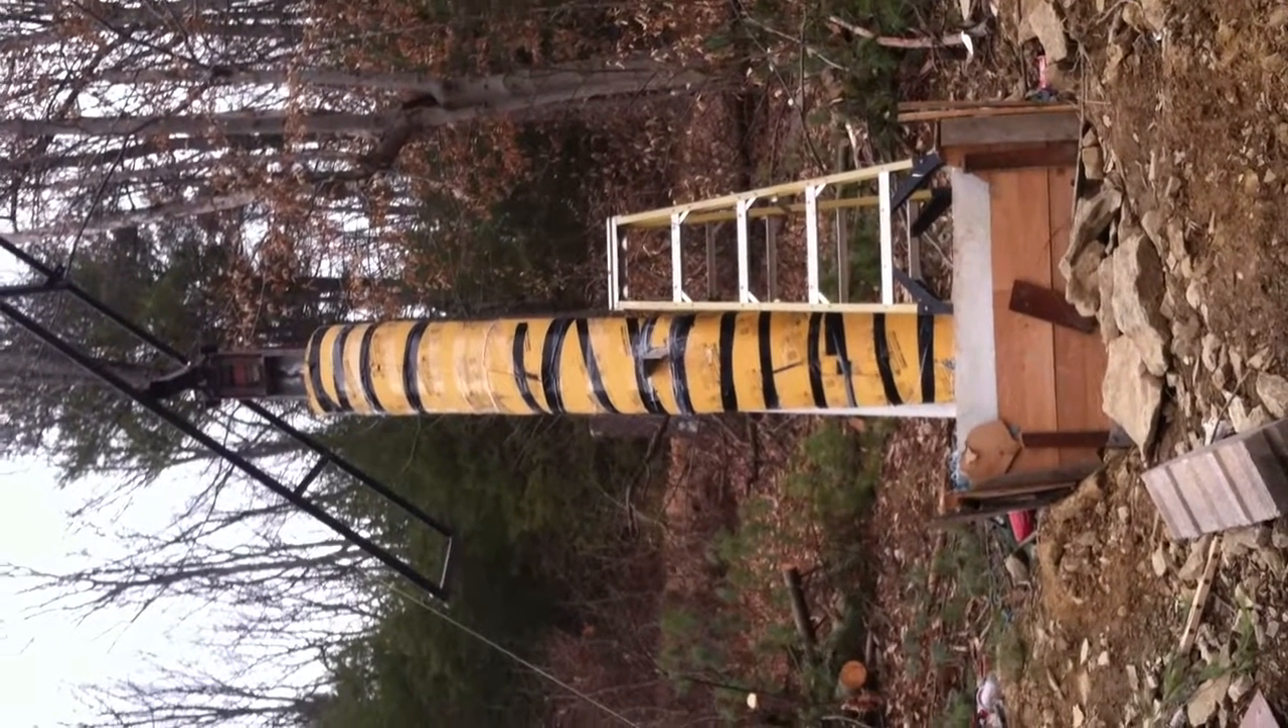All right, the sonotube is in place and braced.